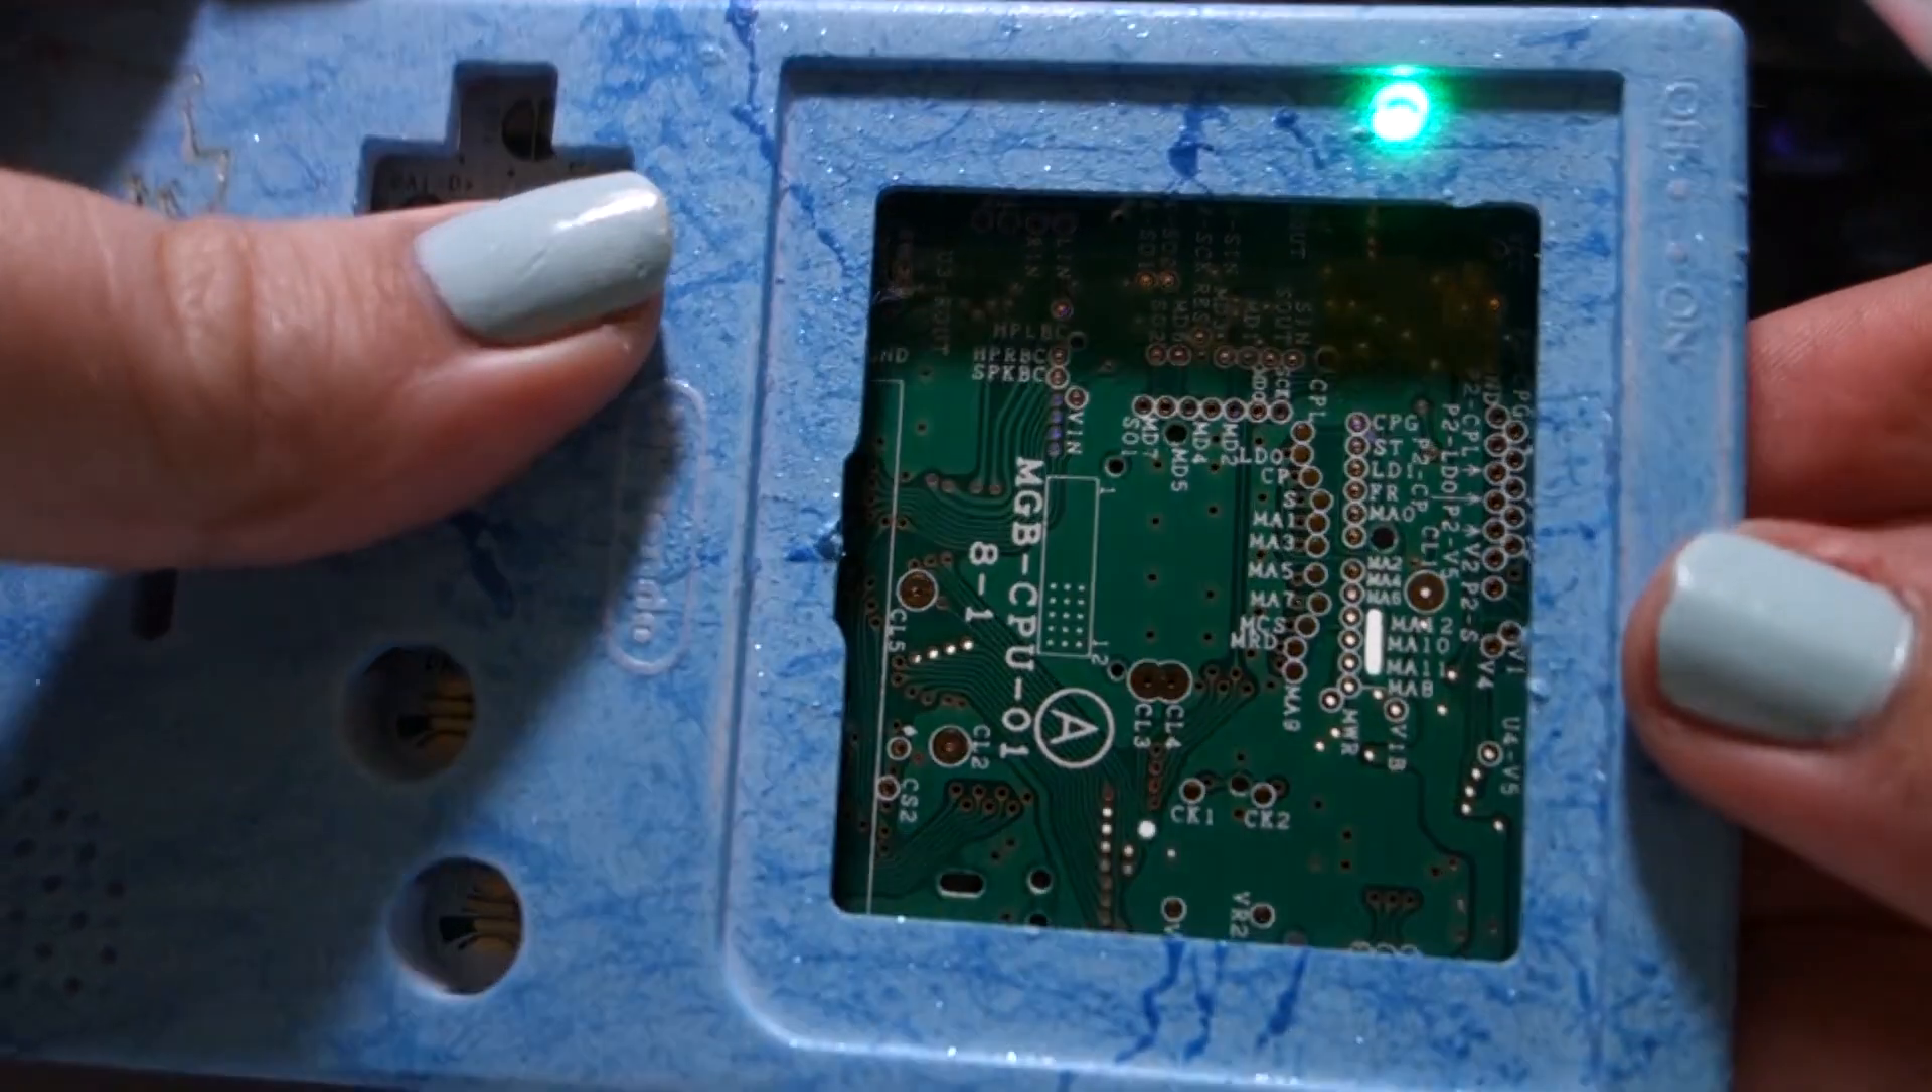As you can see you just thread the LED through the hole and just test it. Power on. And there we have our power LED.